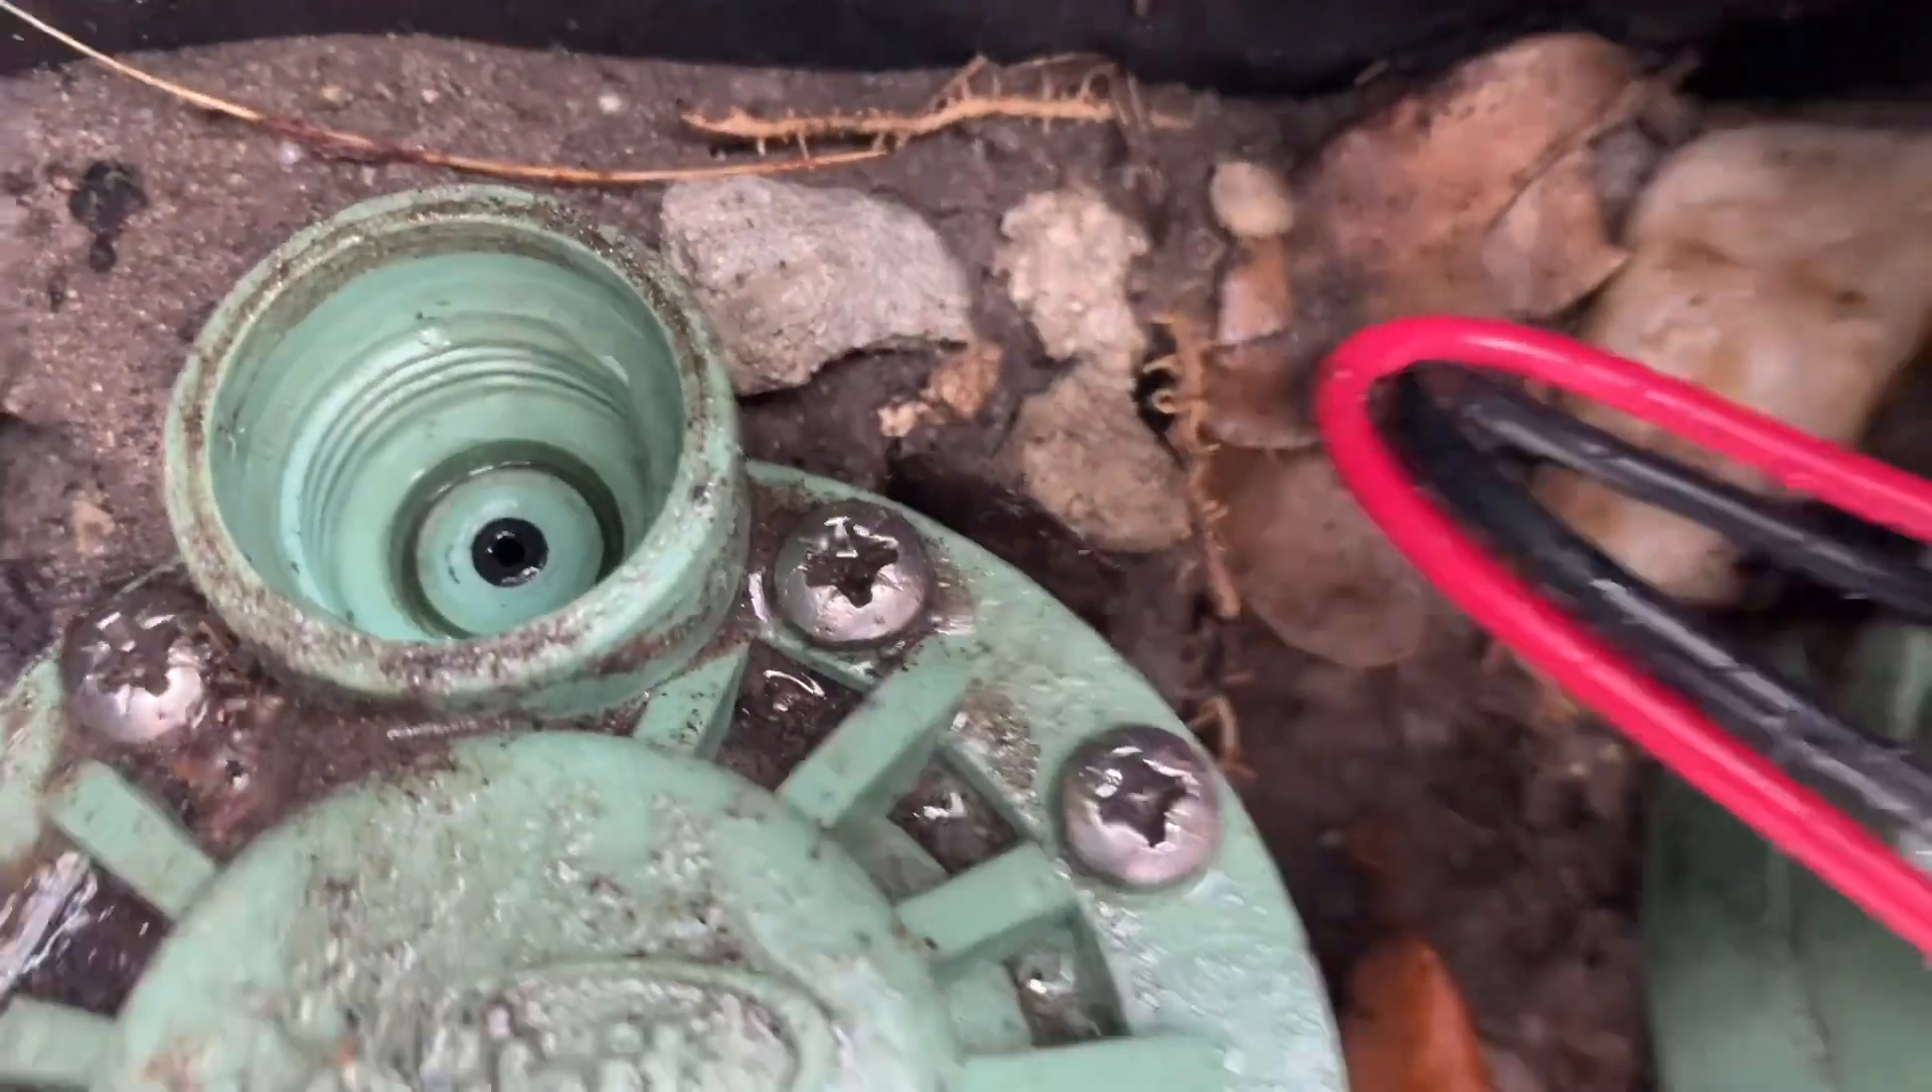And then just to show you what it looks like when the solenoid's popped off, you can see the threaded hole there.